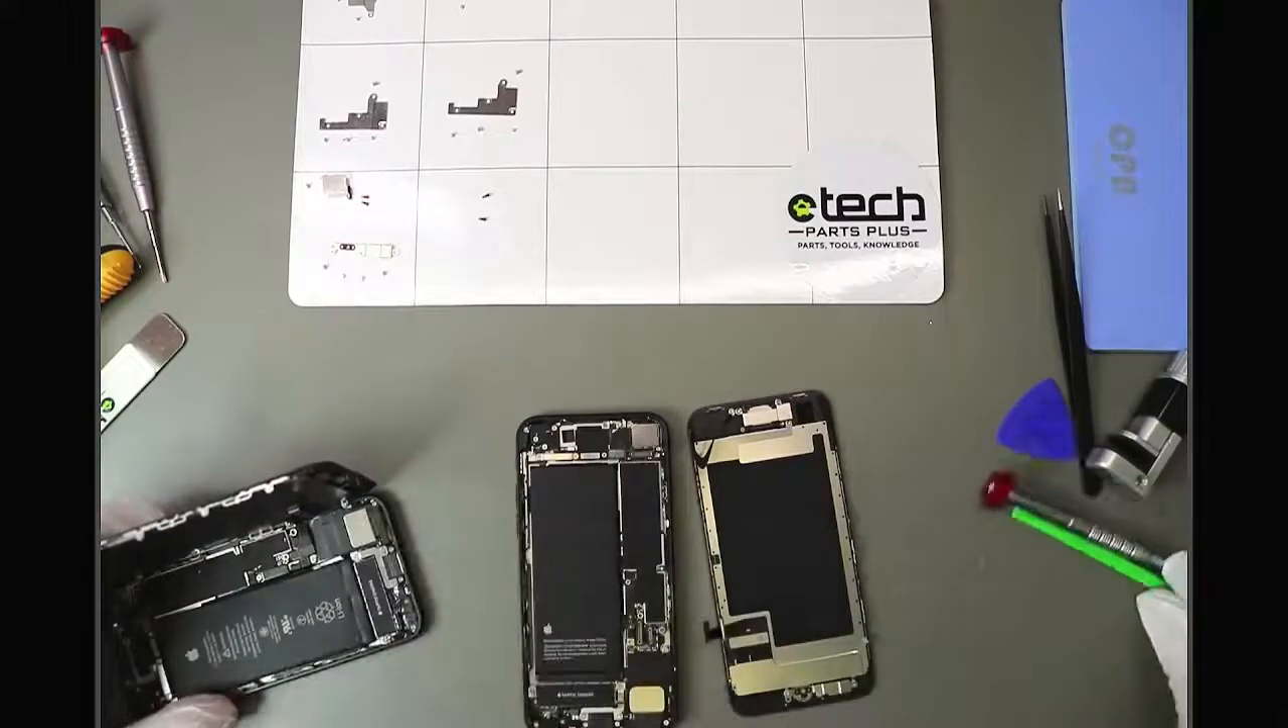So with that the screen is completely off of the phone.